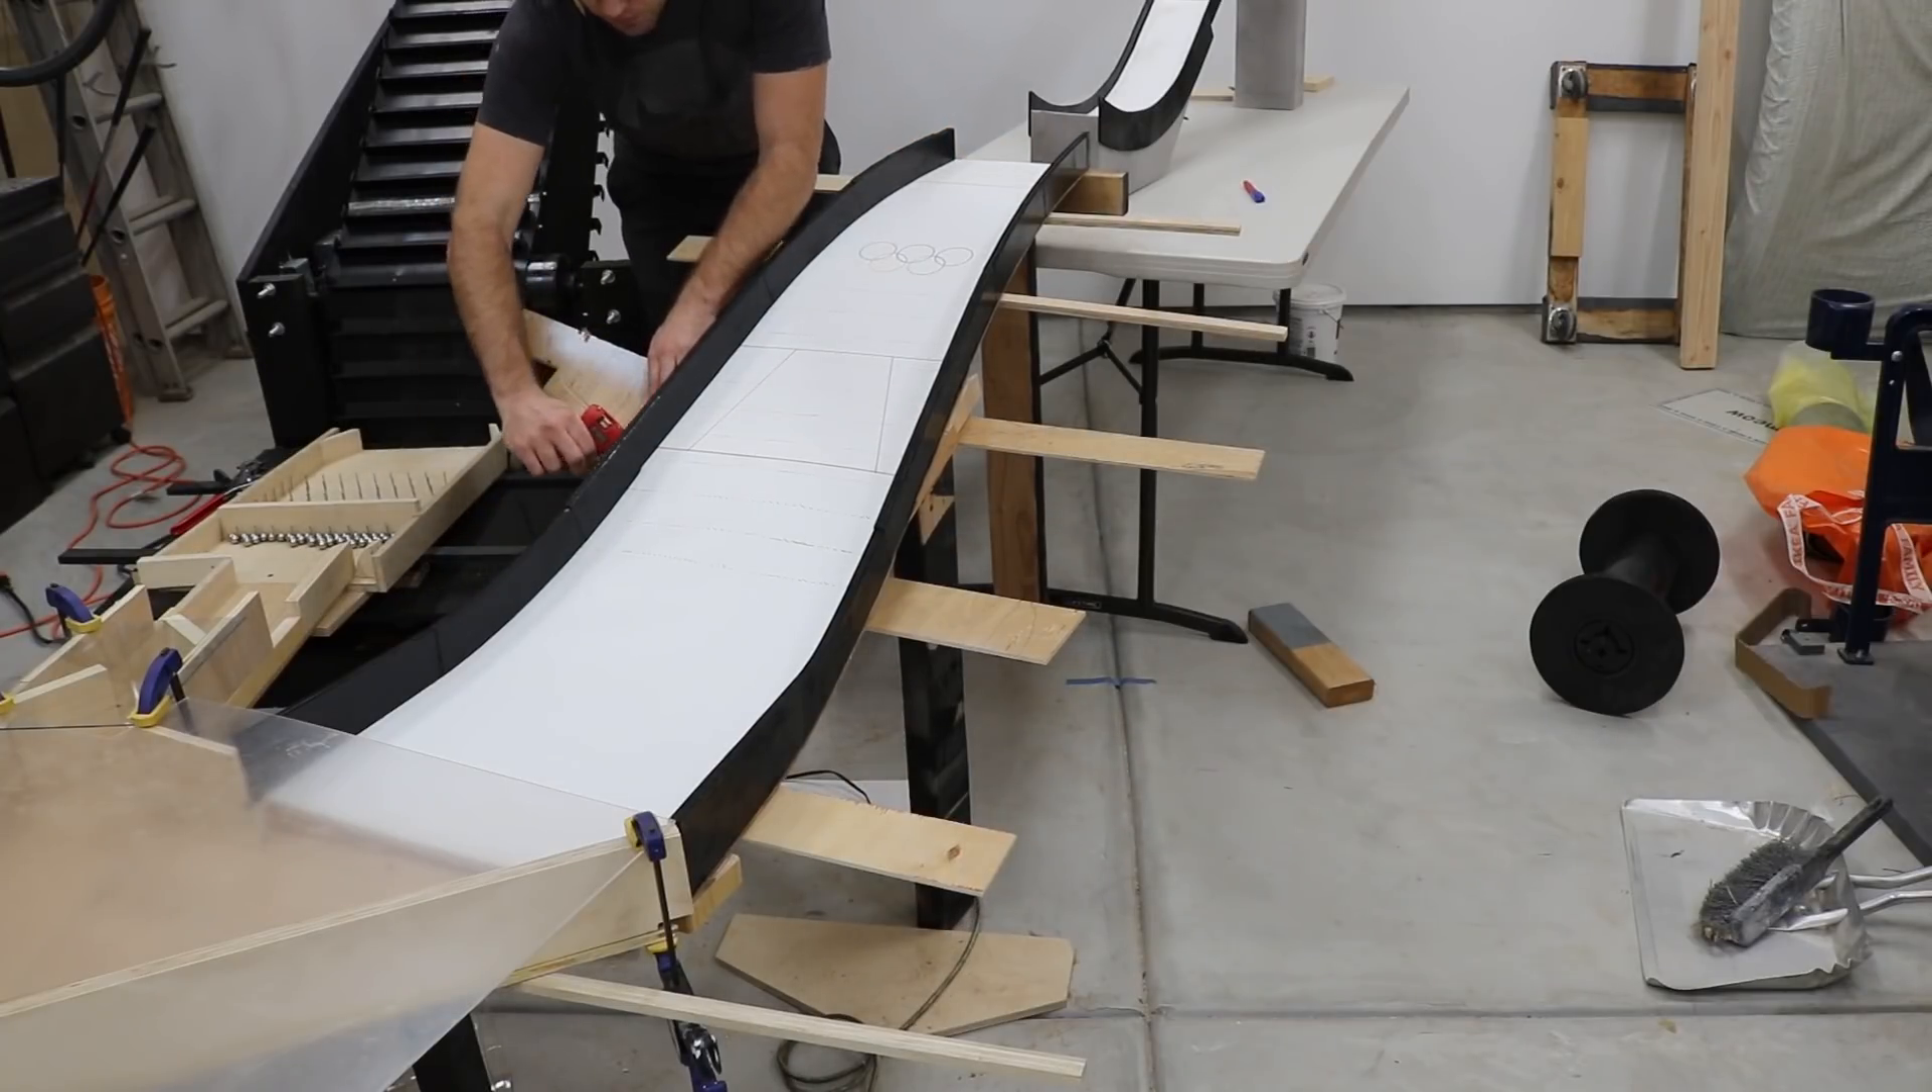First, I added skeletal supports extending out the sides of the landing.